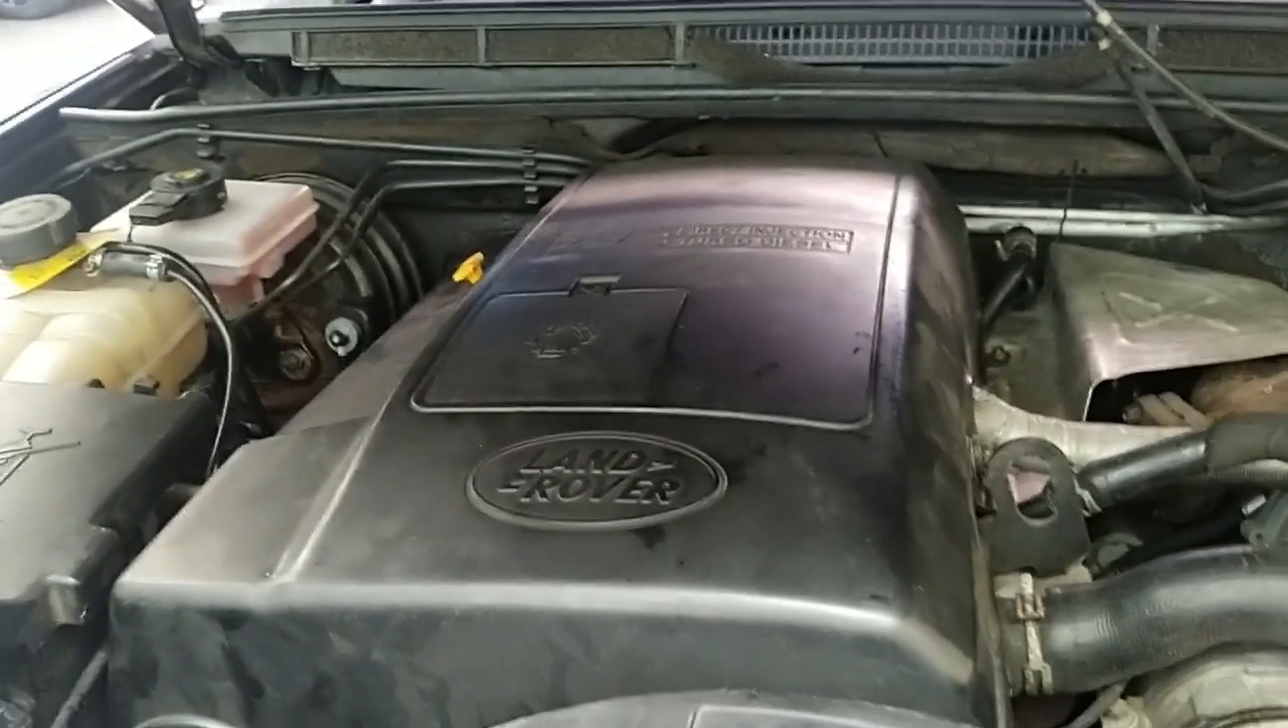Oke cover sudah terpasang mission complete.